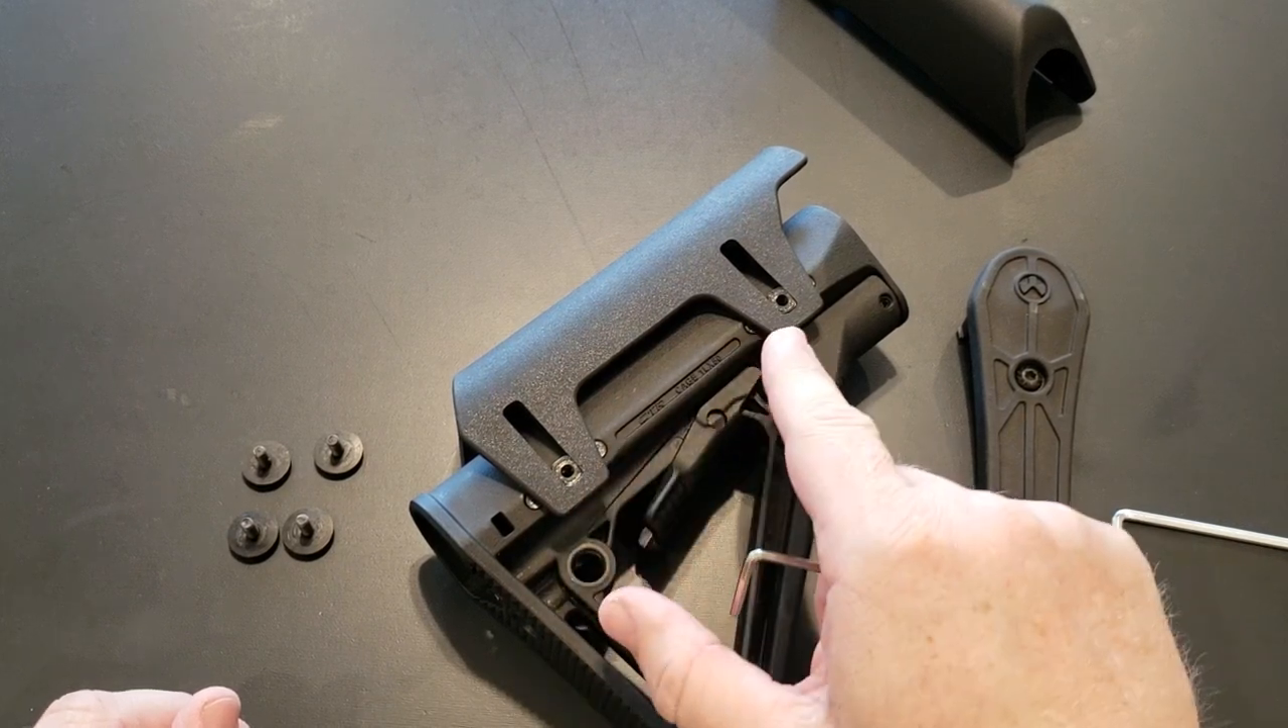All right all four of the screws and washers are removed as you can see.